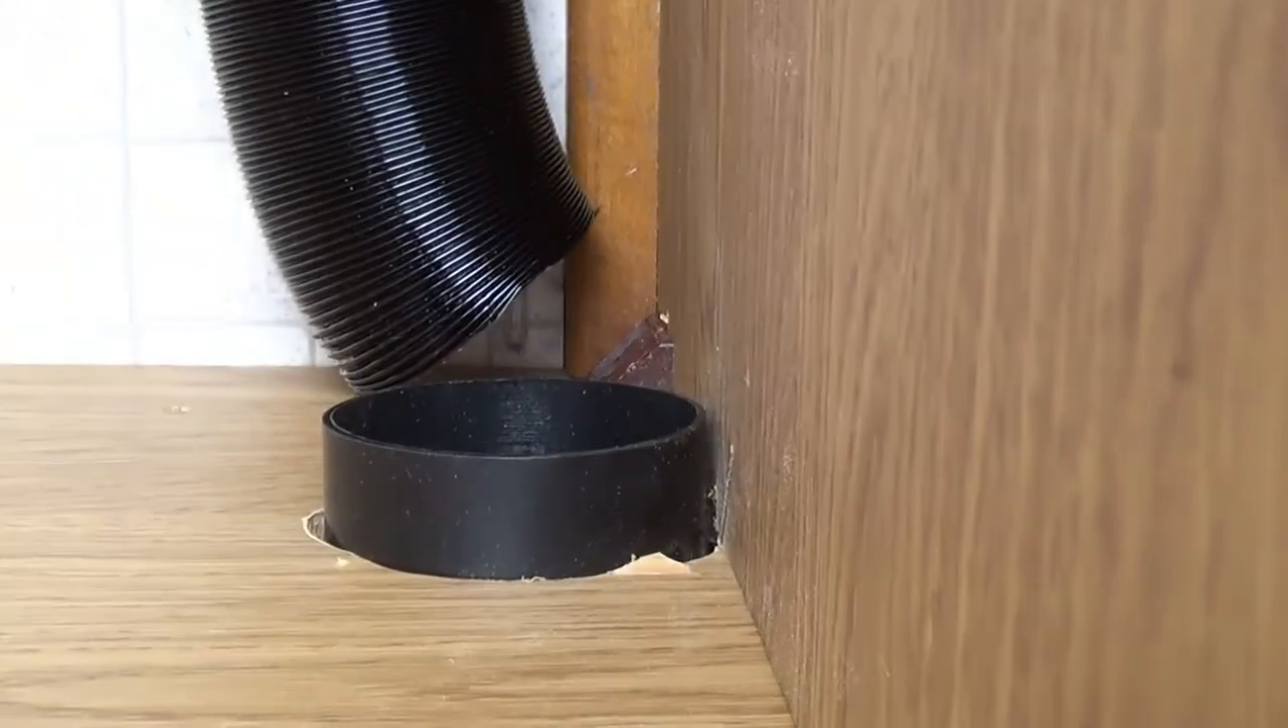I've drilled that actually too close to the bulkhead, I've not left myself any room to get the hose and the jubilee clip in.